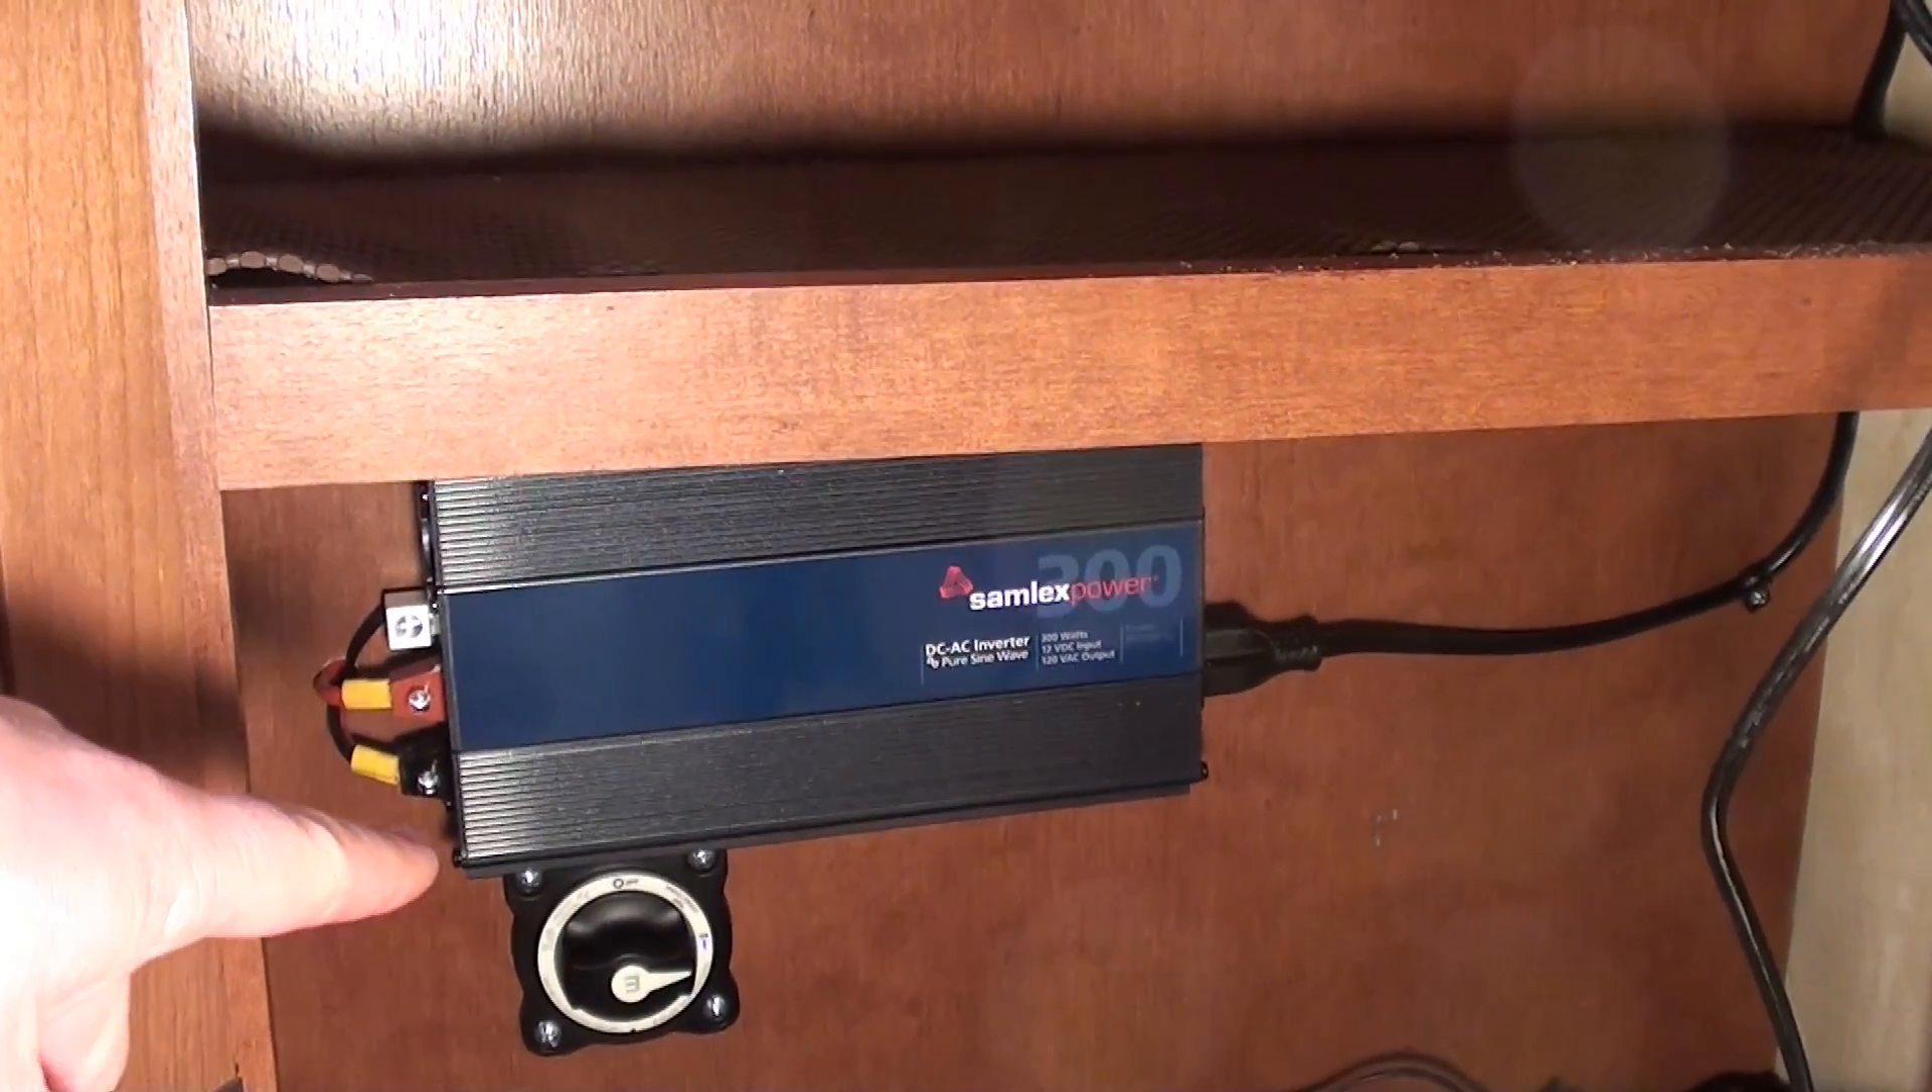Okay well here is the finished product of the inverter install.